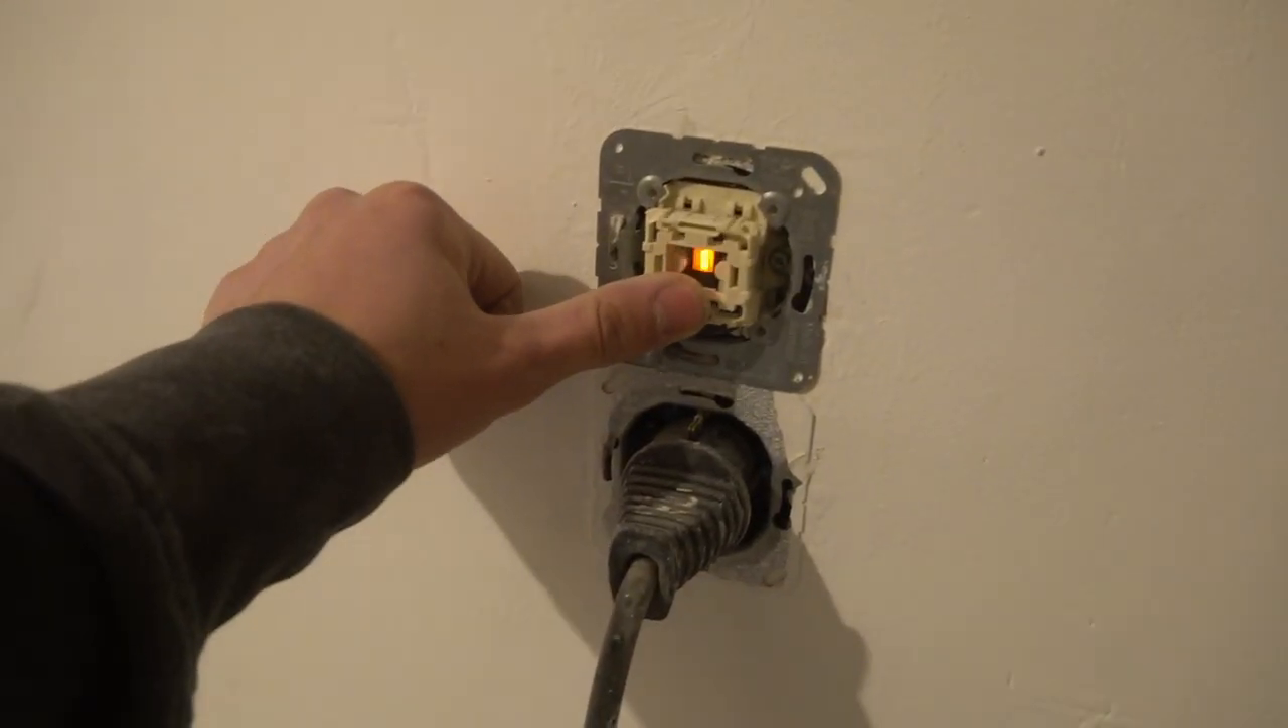Der kontrollschalter fürs badezimmer ist jetzt hier fehlt aber dementsprechend auch die abdeckung.